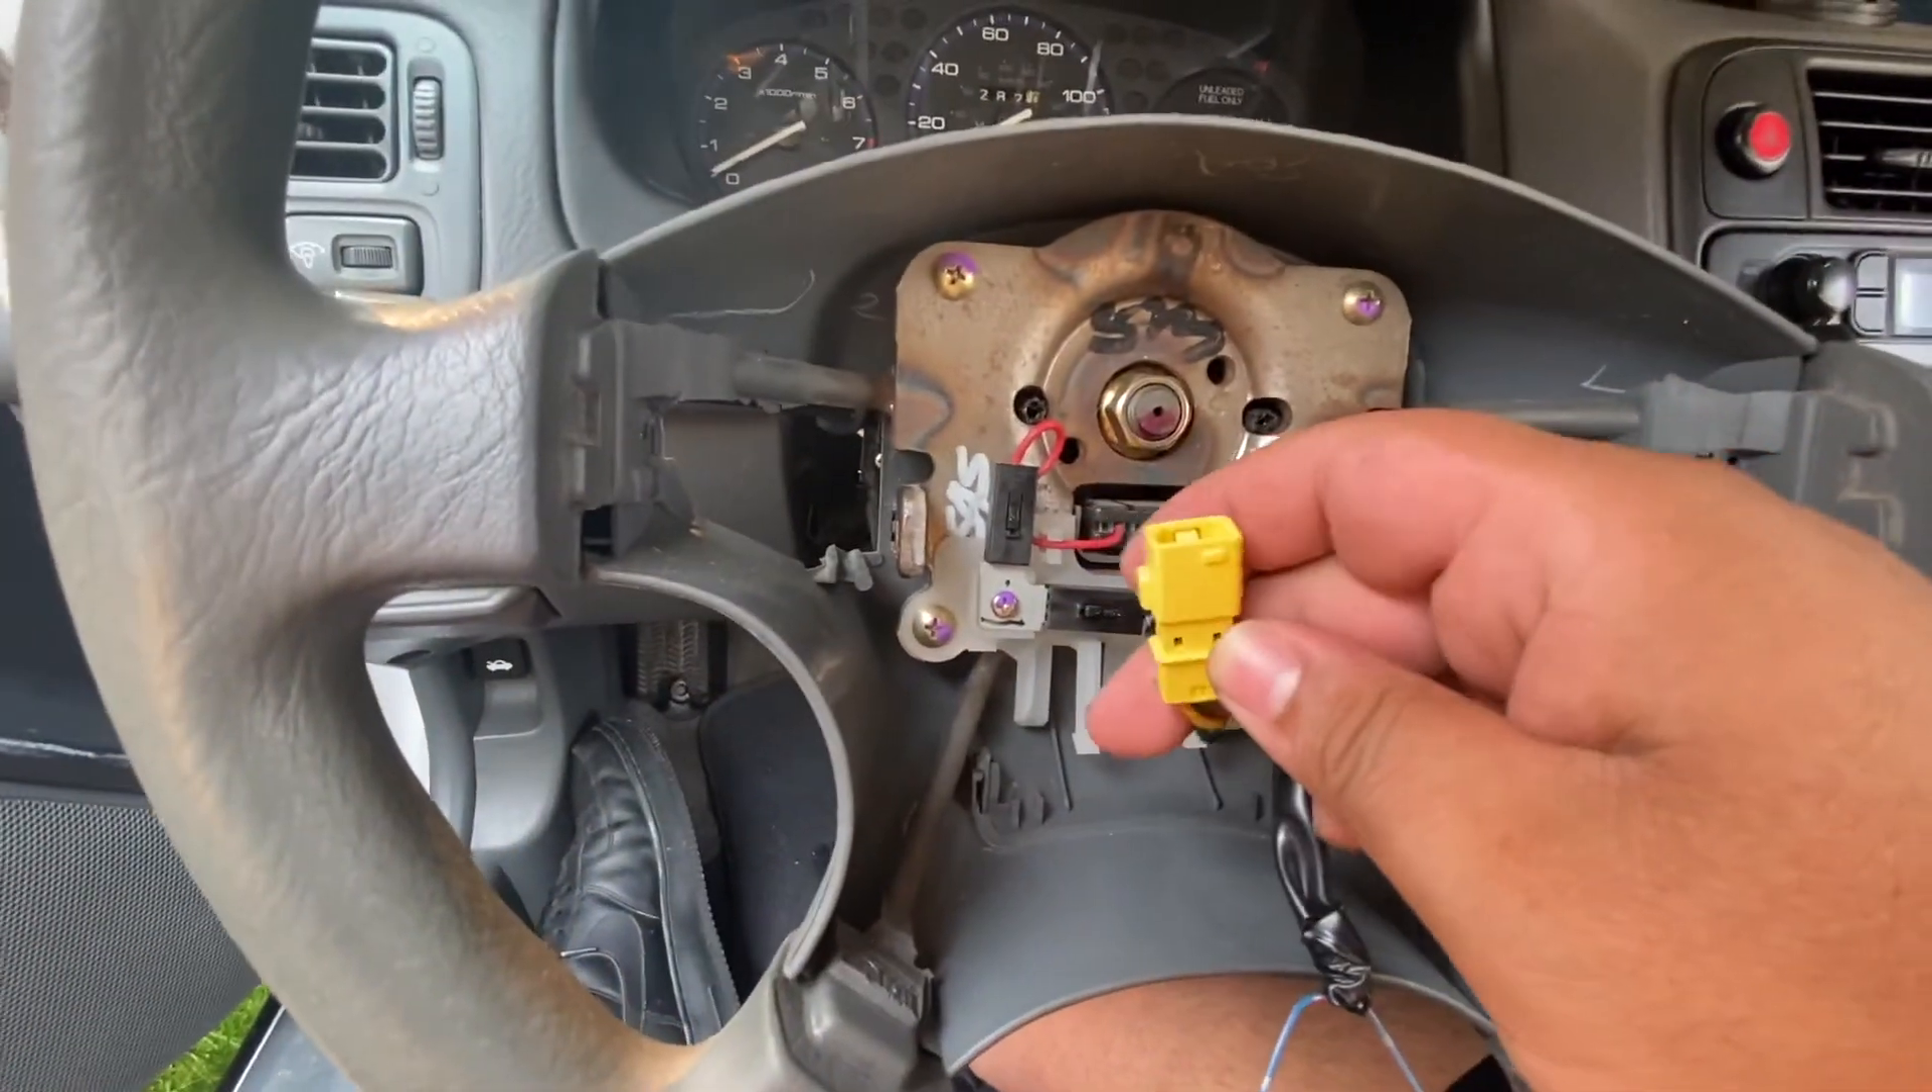The airbag is off. This is the little plug in right here.